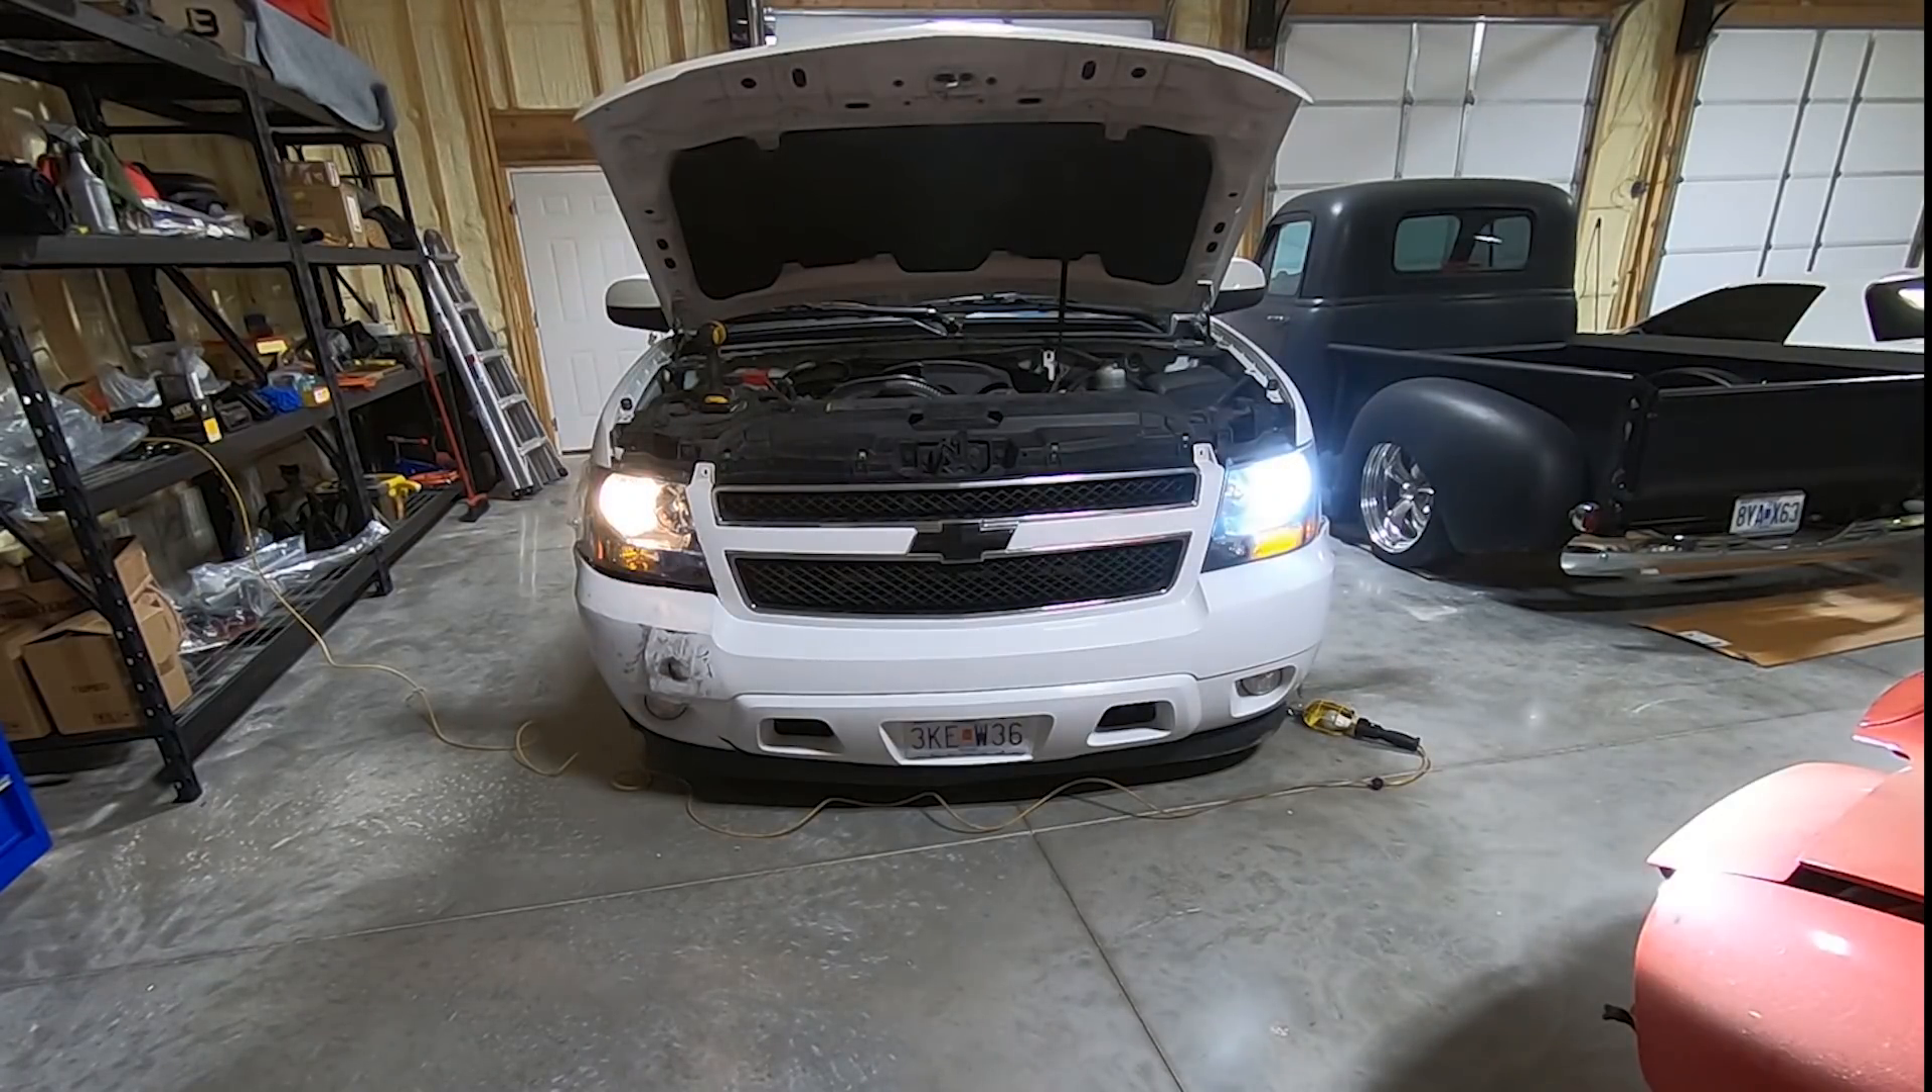I got the lights in and, um, as you can see, obviously this housing needed replaced too just because of old age.